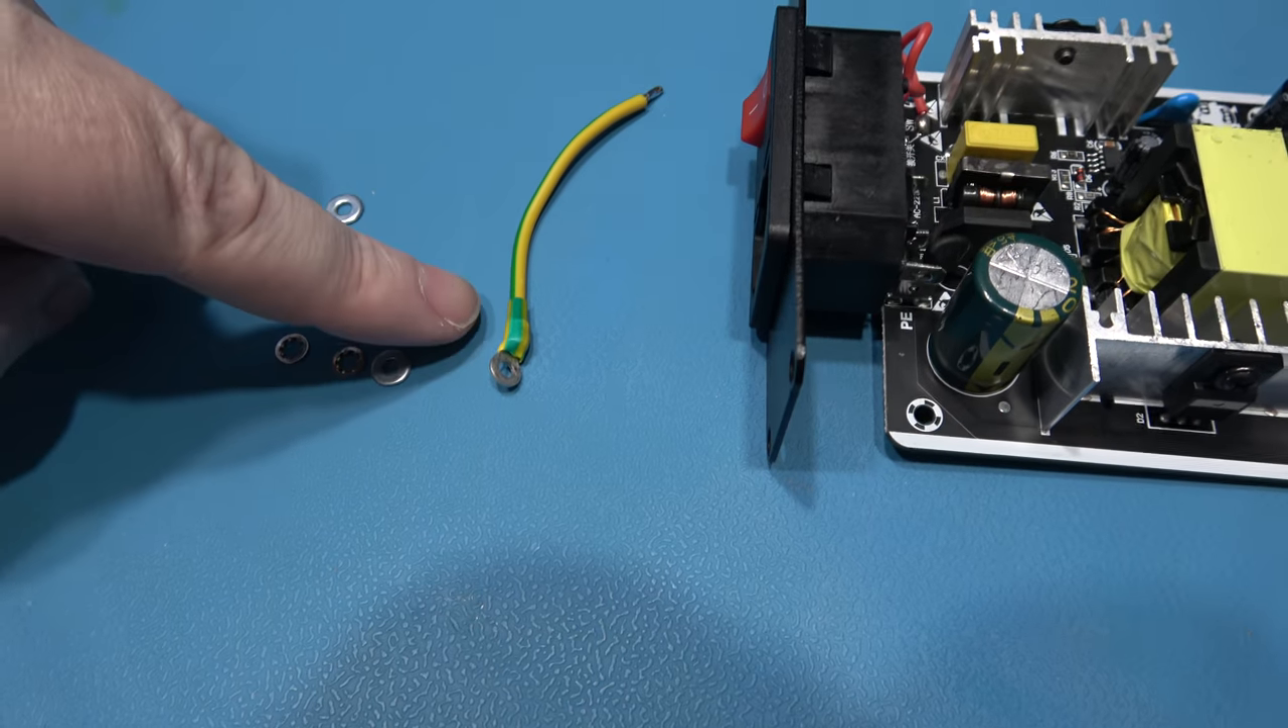I've got some earth cable, got a crimp on the end of it with a round circular connector.